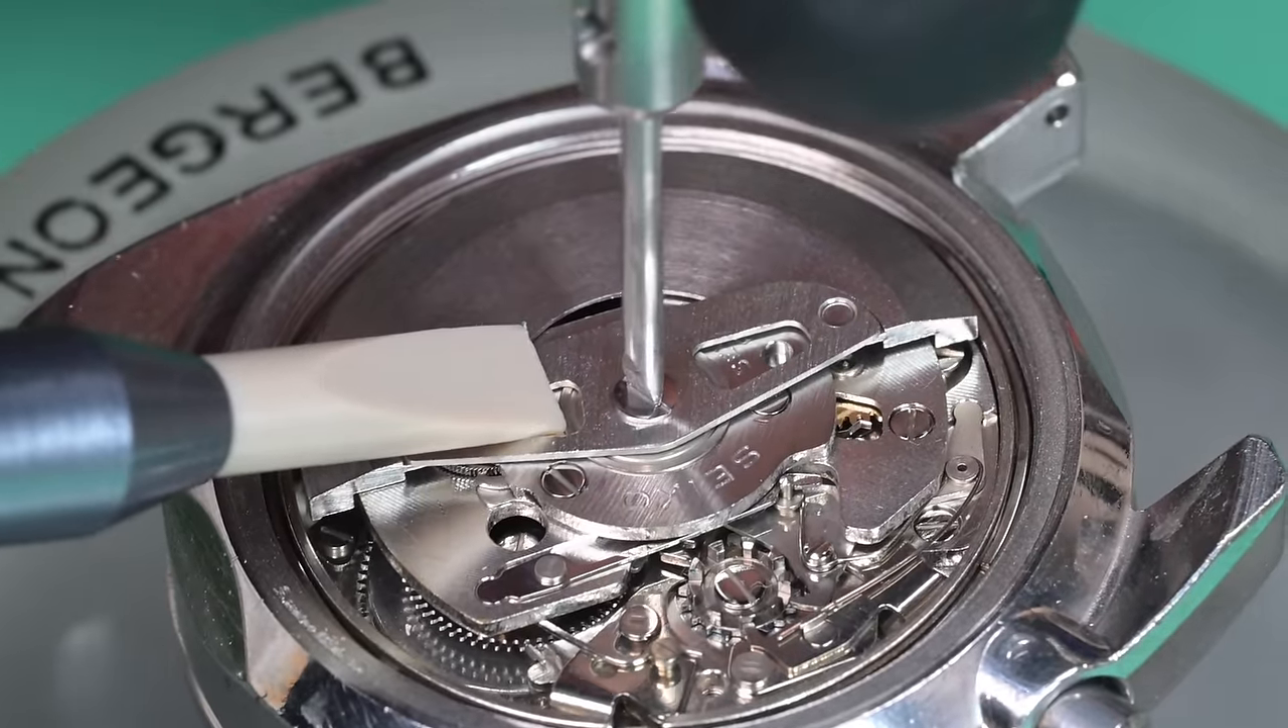But we got our rotor in and i'm holding it down with the tool and just tightening that down.